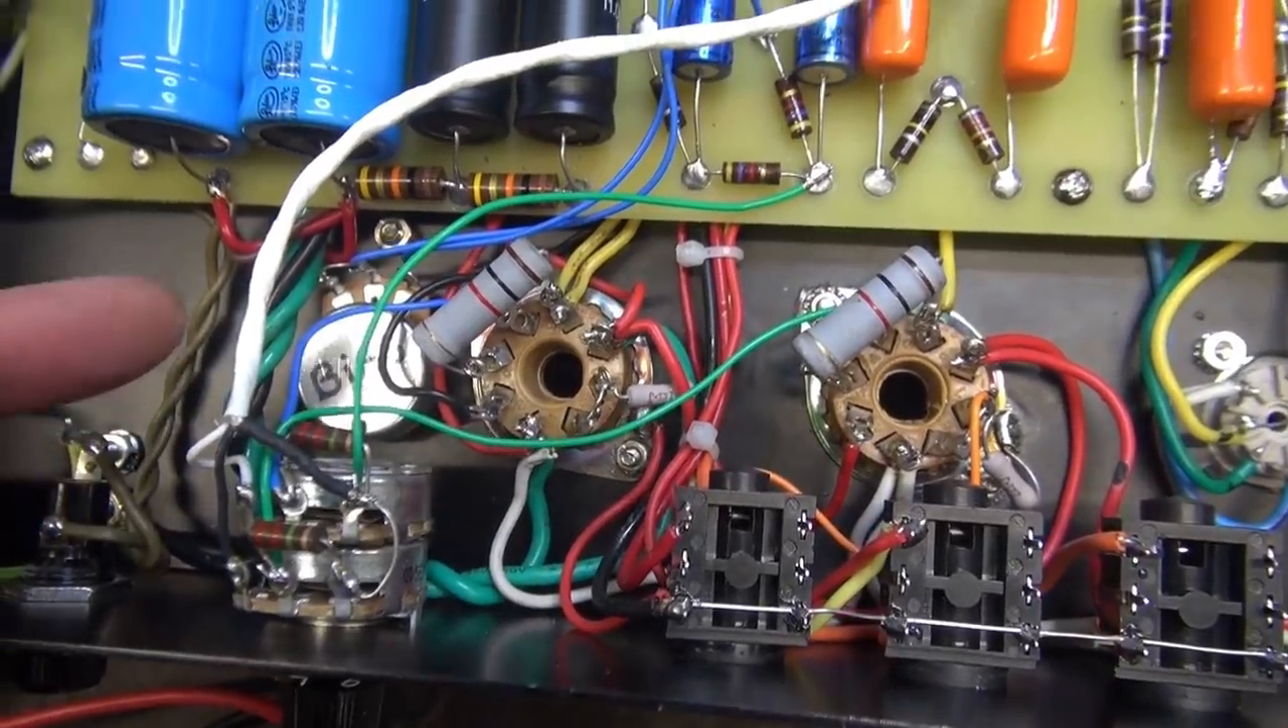Both tube sockets are installed and wired up.